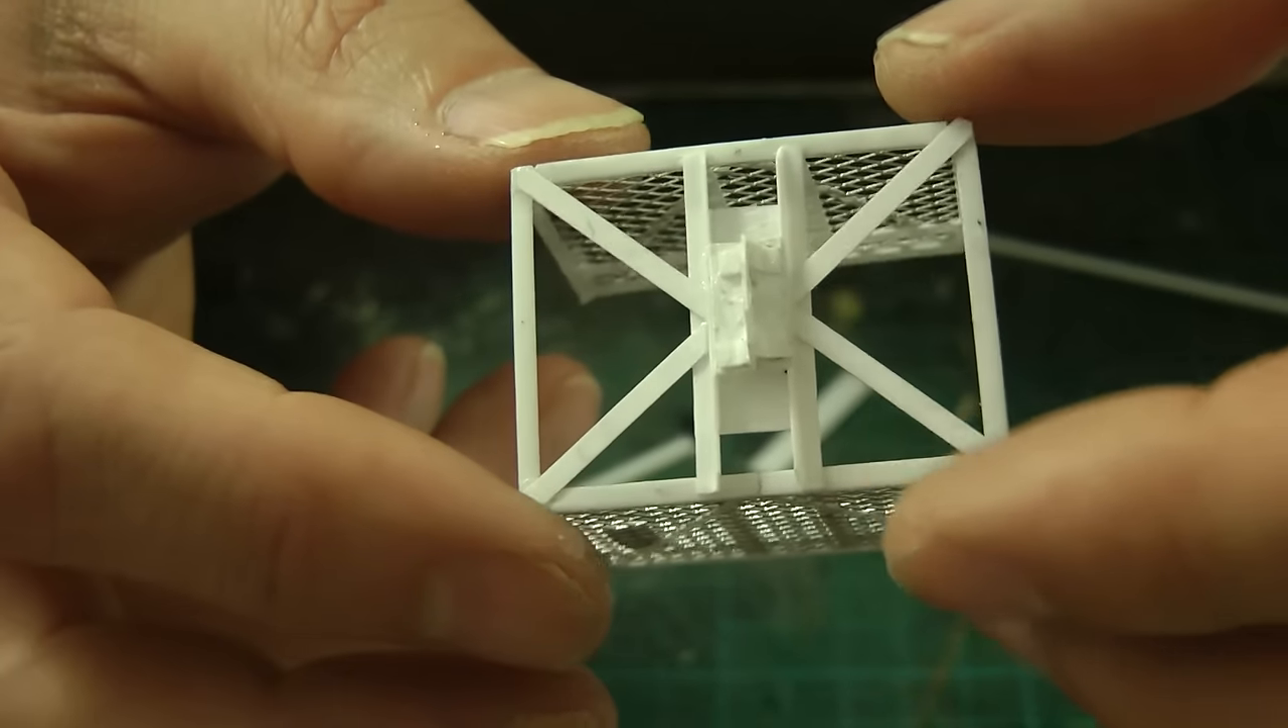So, as you can see, I'm just putting in some diagonal braces to finish this off.